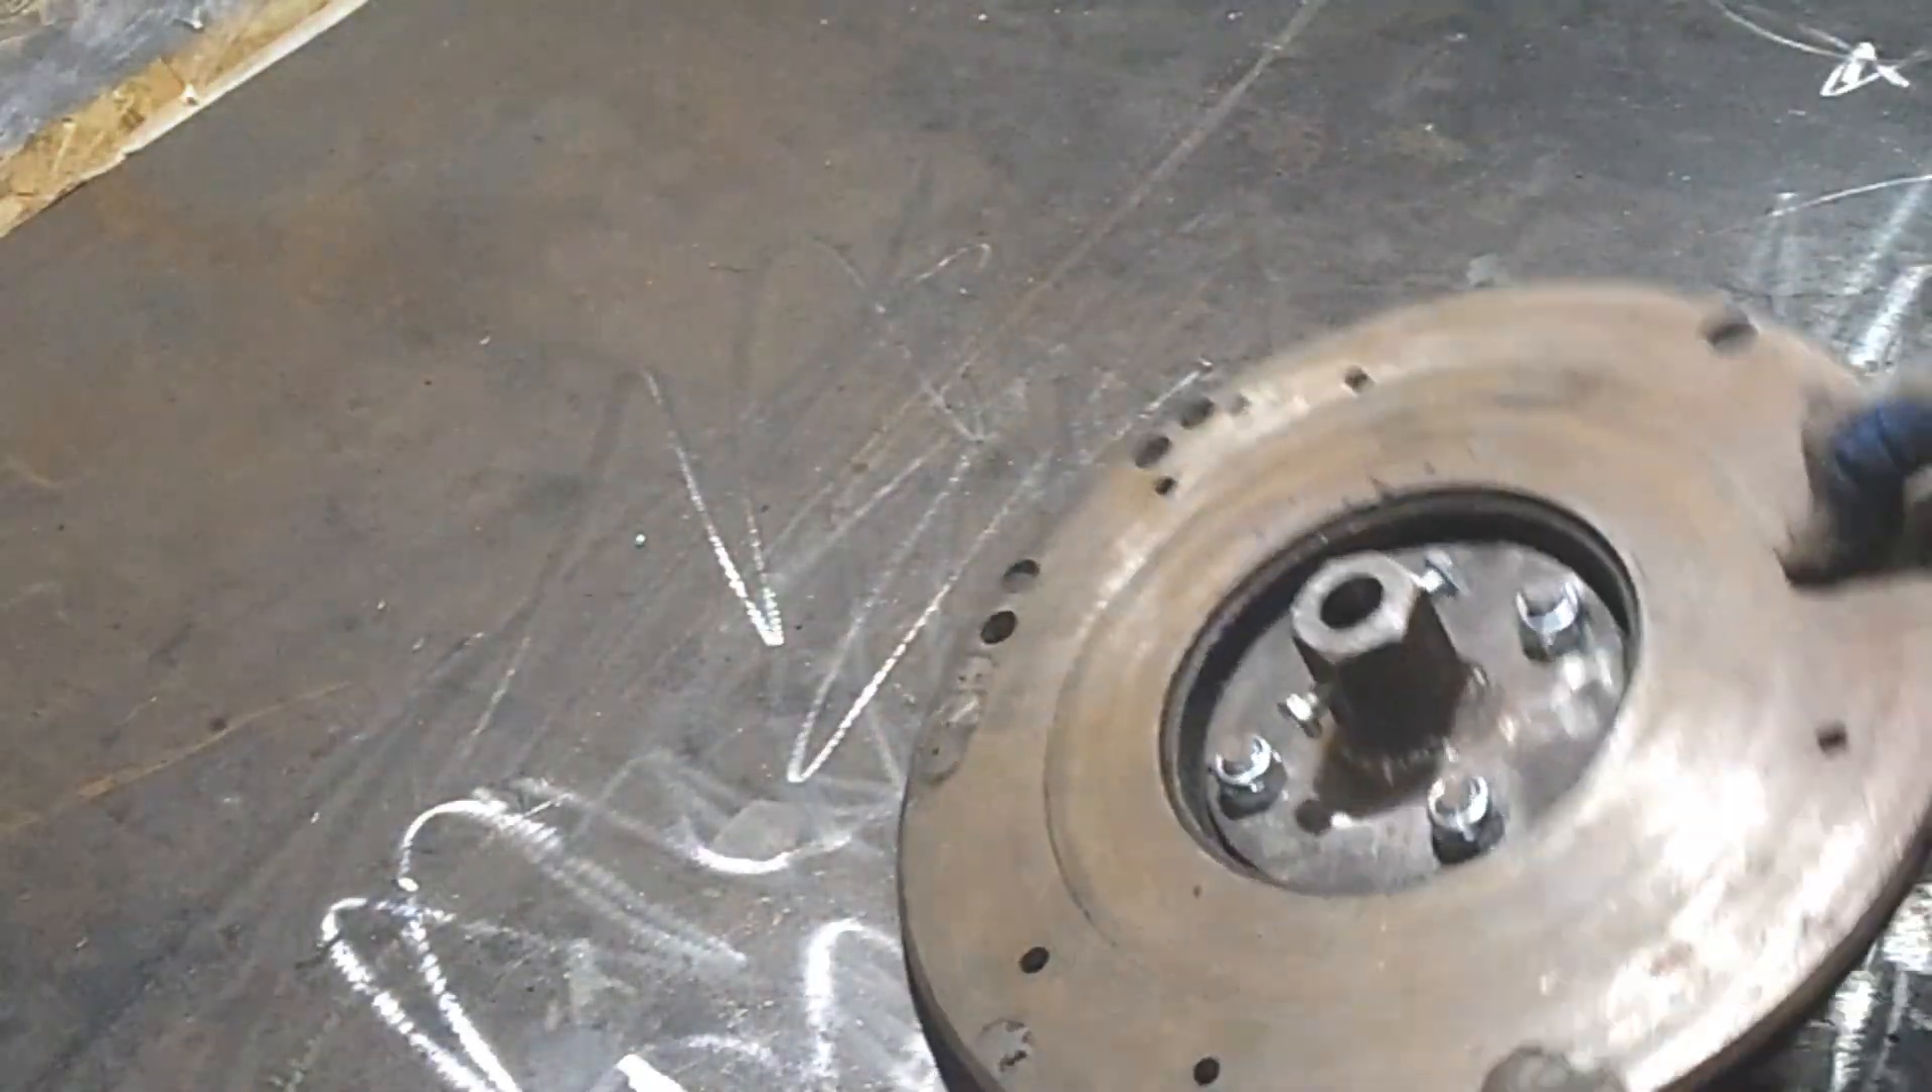I secured this adapter inside the flywheel with four bolts.